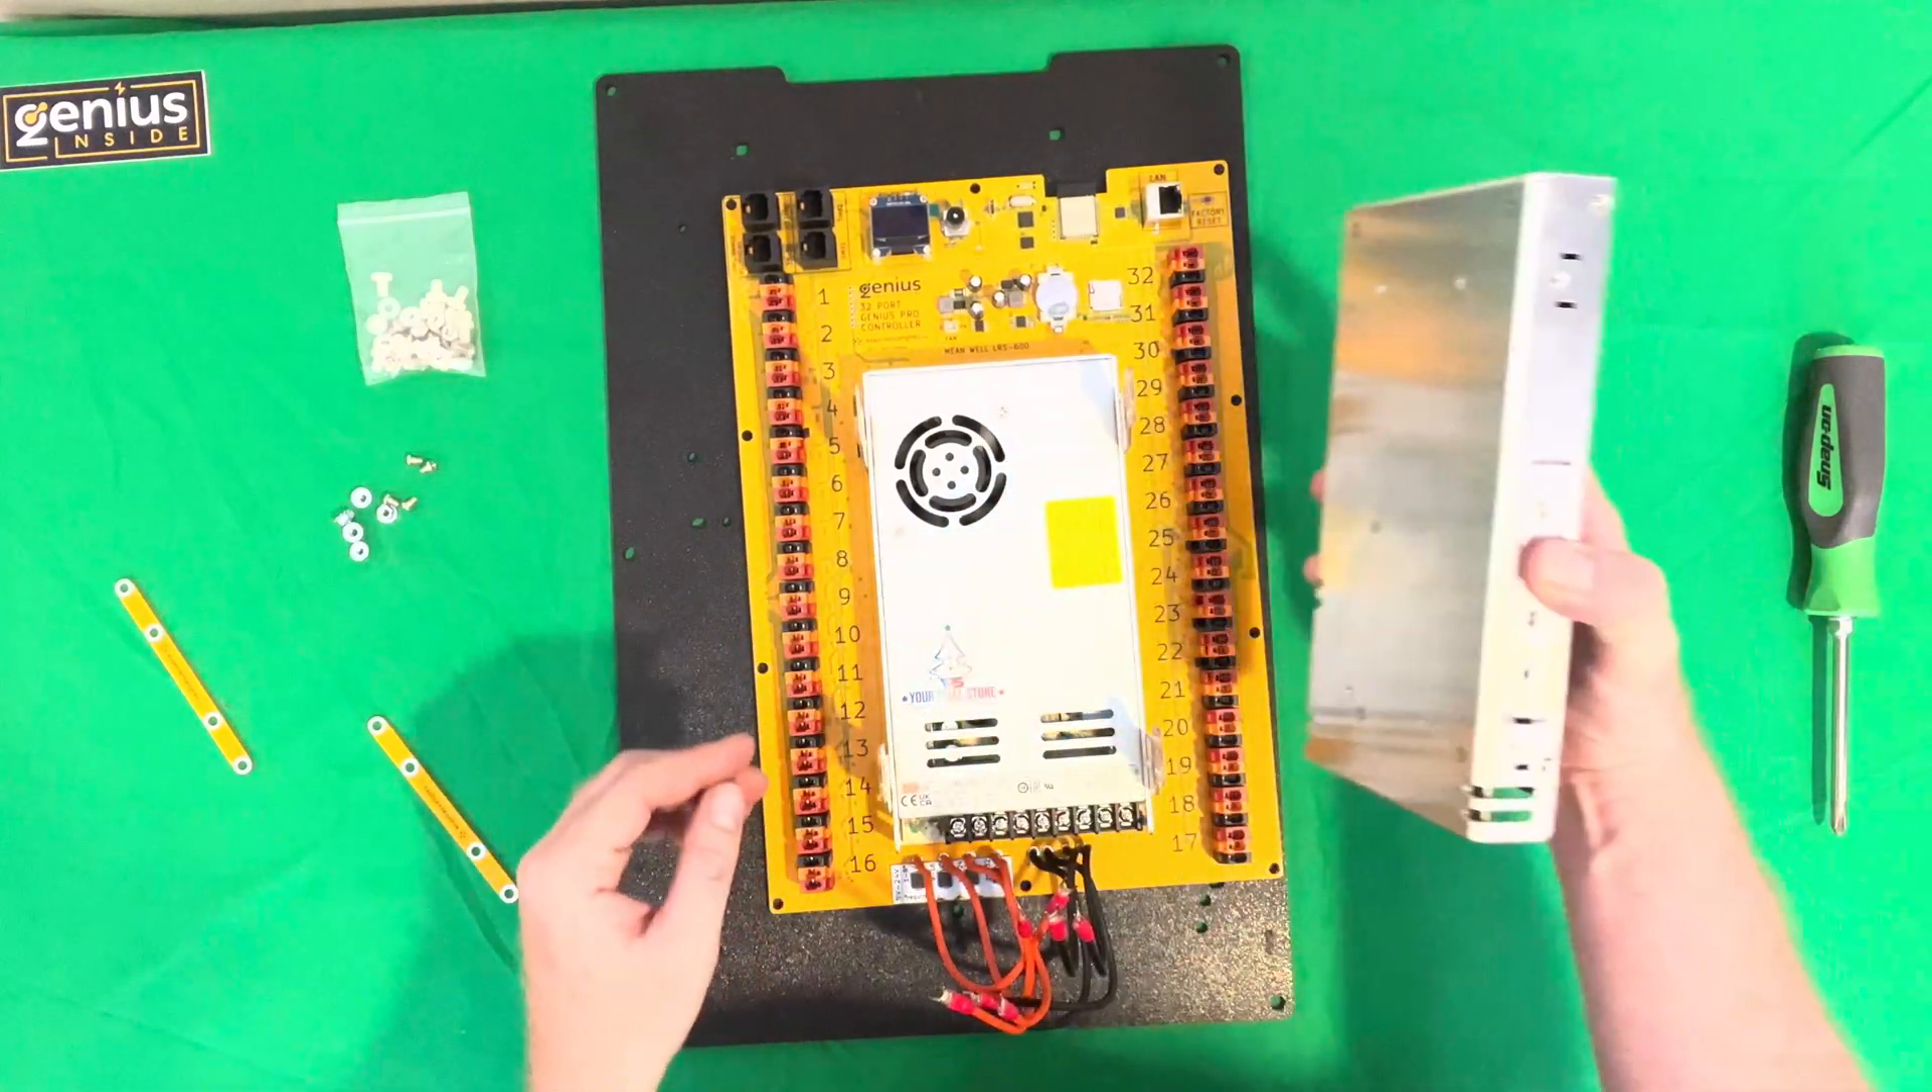Now you can see that the power supply is mounted directly to the controller.